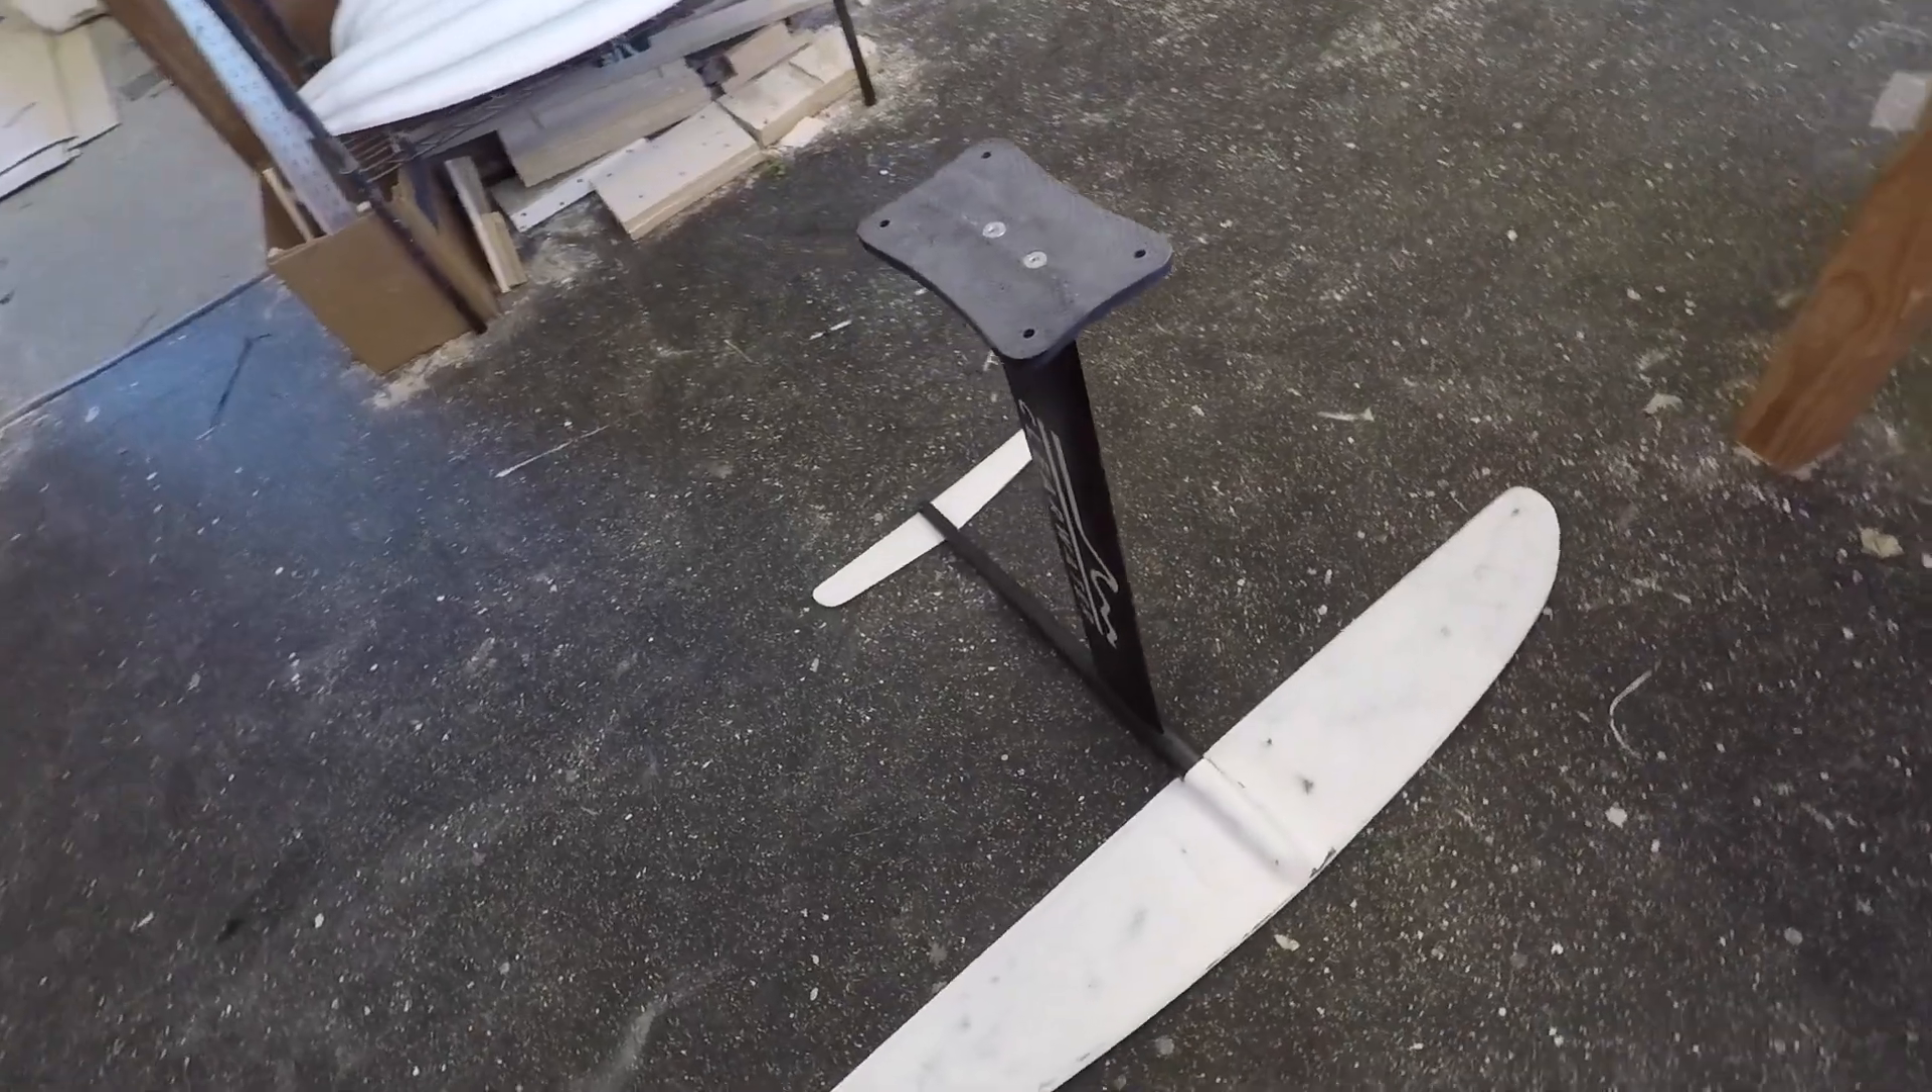Okay so now that's the fully rigged foil.